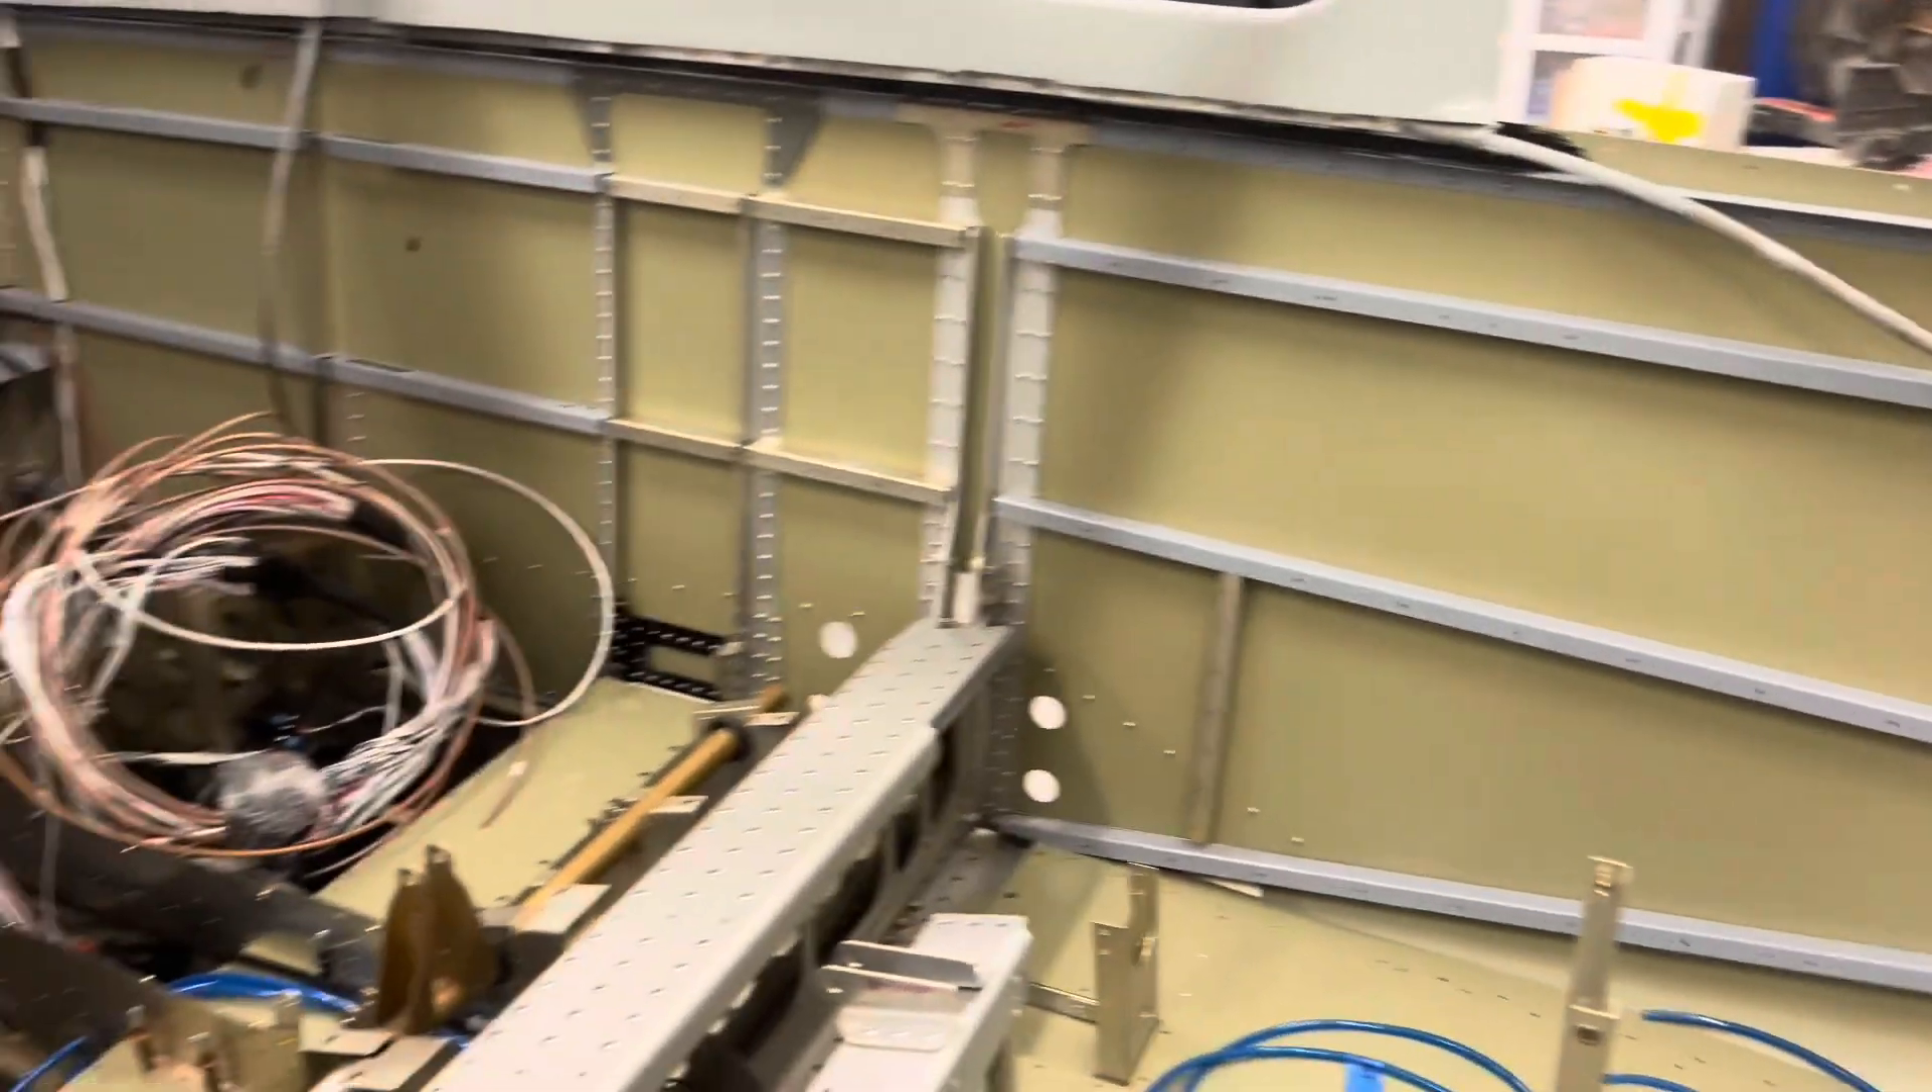There's the rat nest of wires I need to re-pull back through and that'll probably be tomorrow's project and that's it for today.